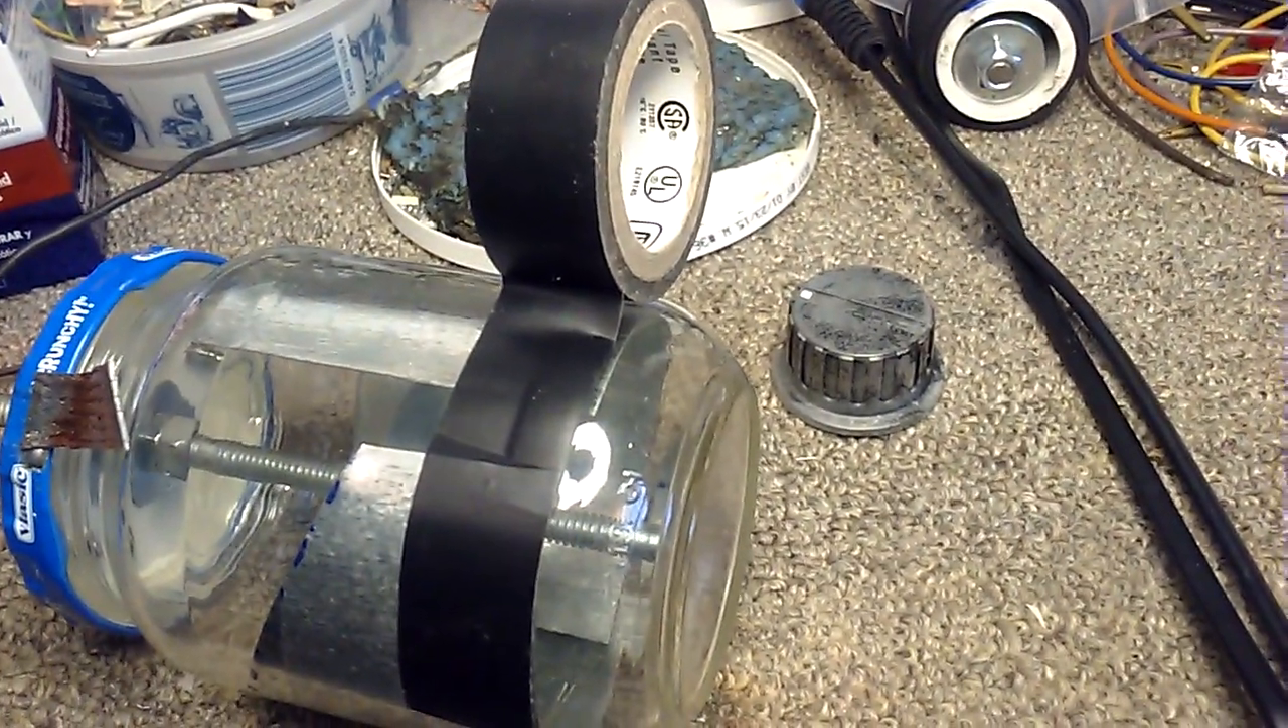And here, I'm showing how I'm starting the securing of the outer plate to the capacitor, just with PVC electrical tape.